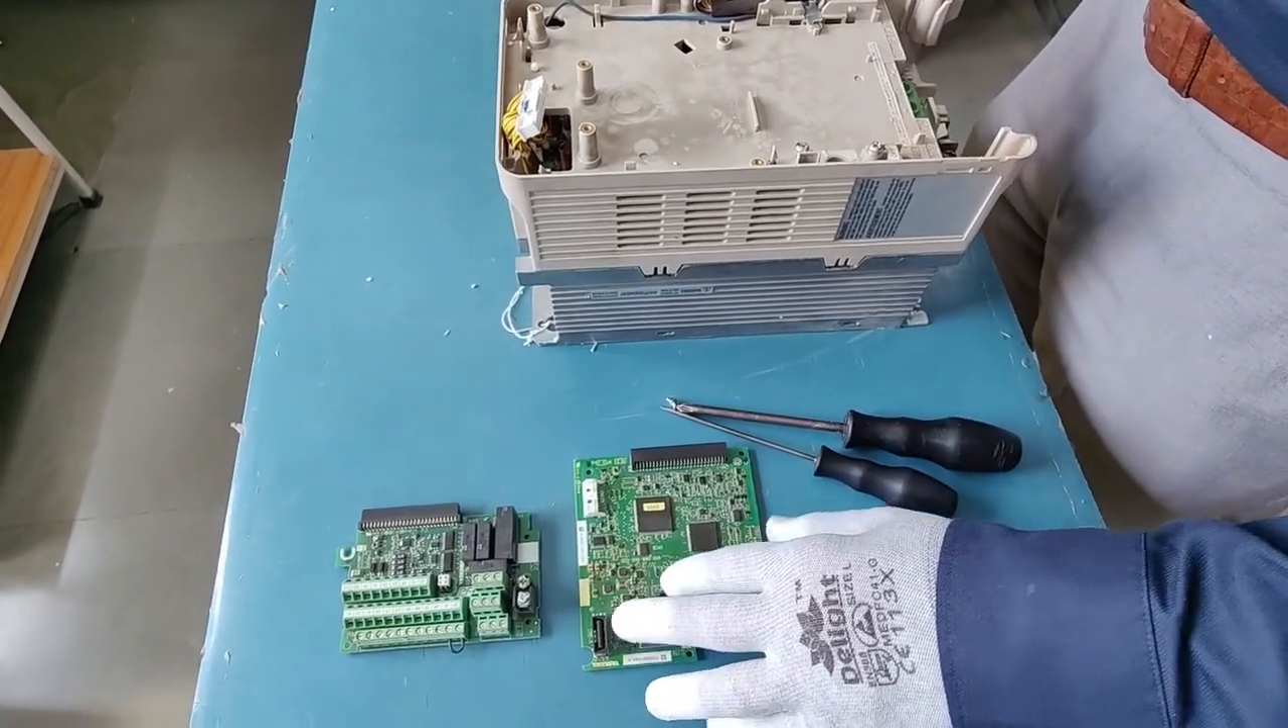We have taken both our control and terminal board out.